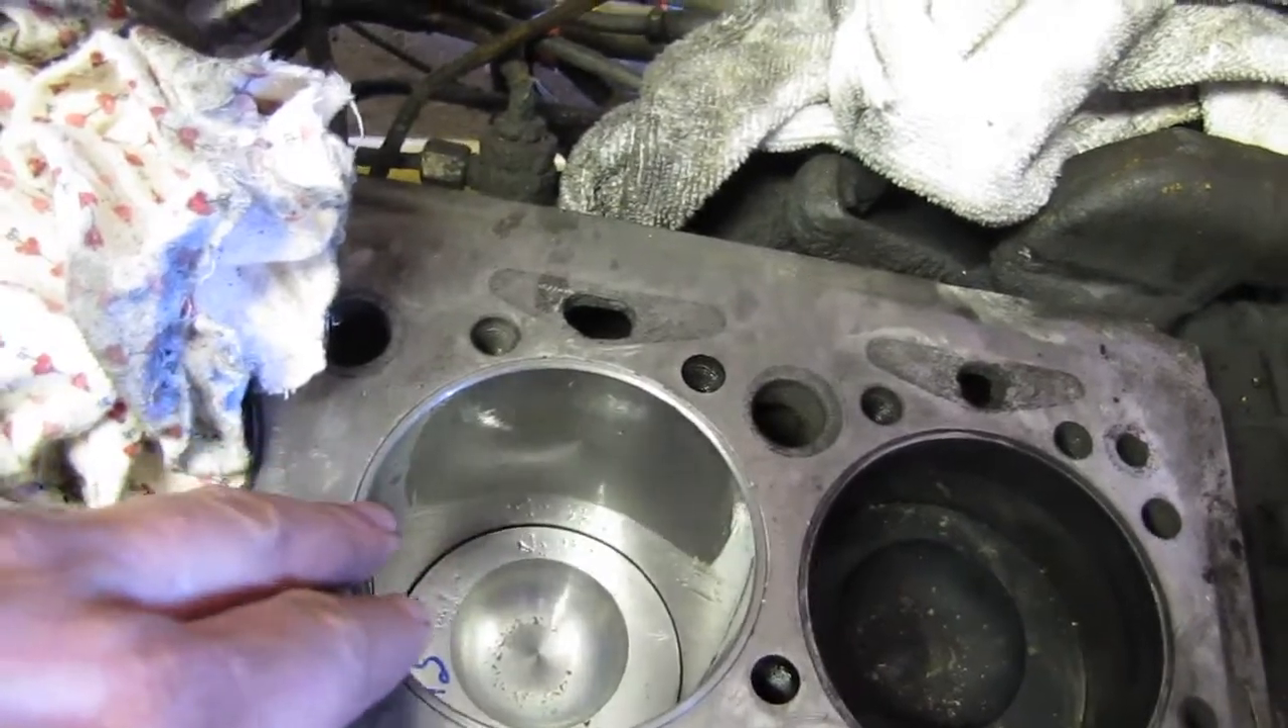I got the piston in as you can see it's all in looking beautiful.